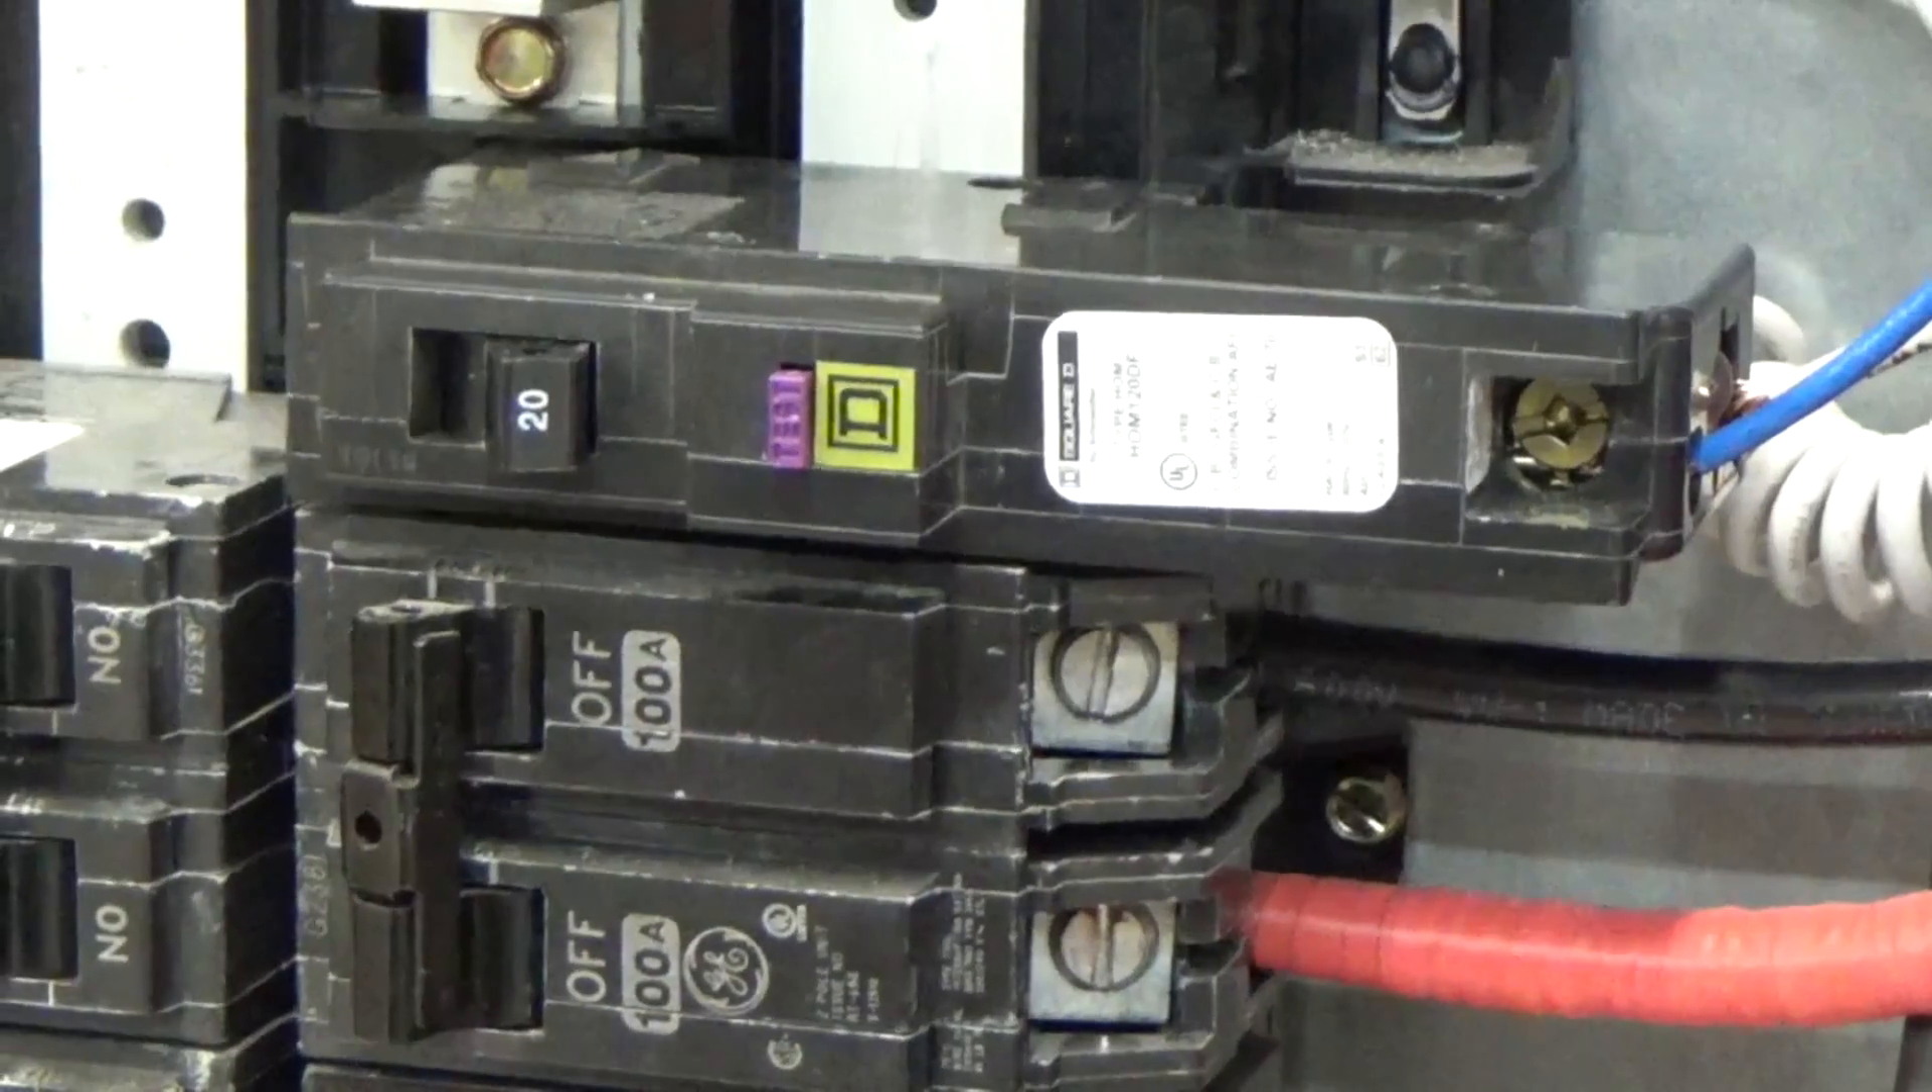I'm going to take my breaker, and I'm going to pop it in and set it in place. Now my breaker is landed.